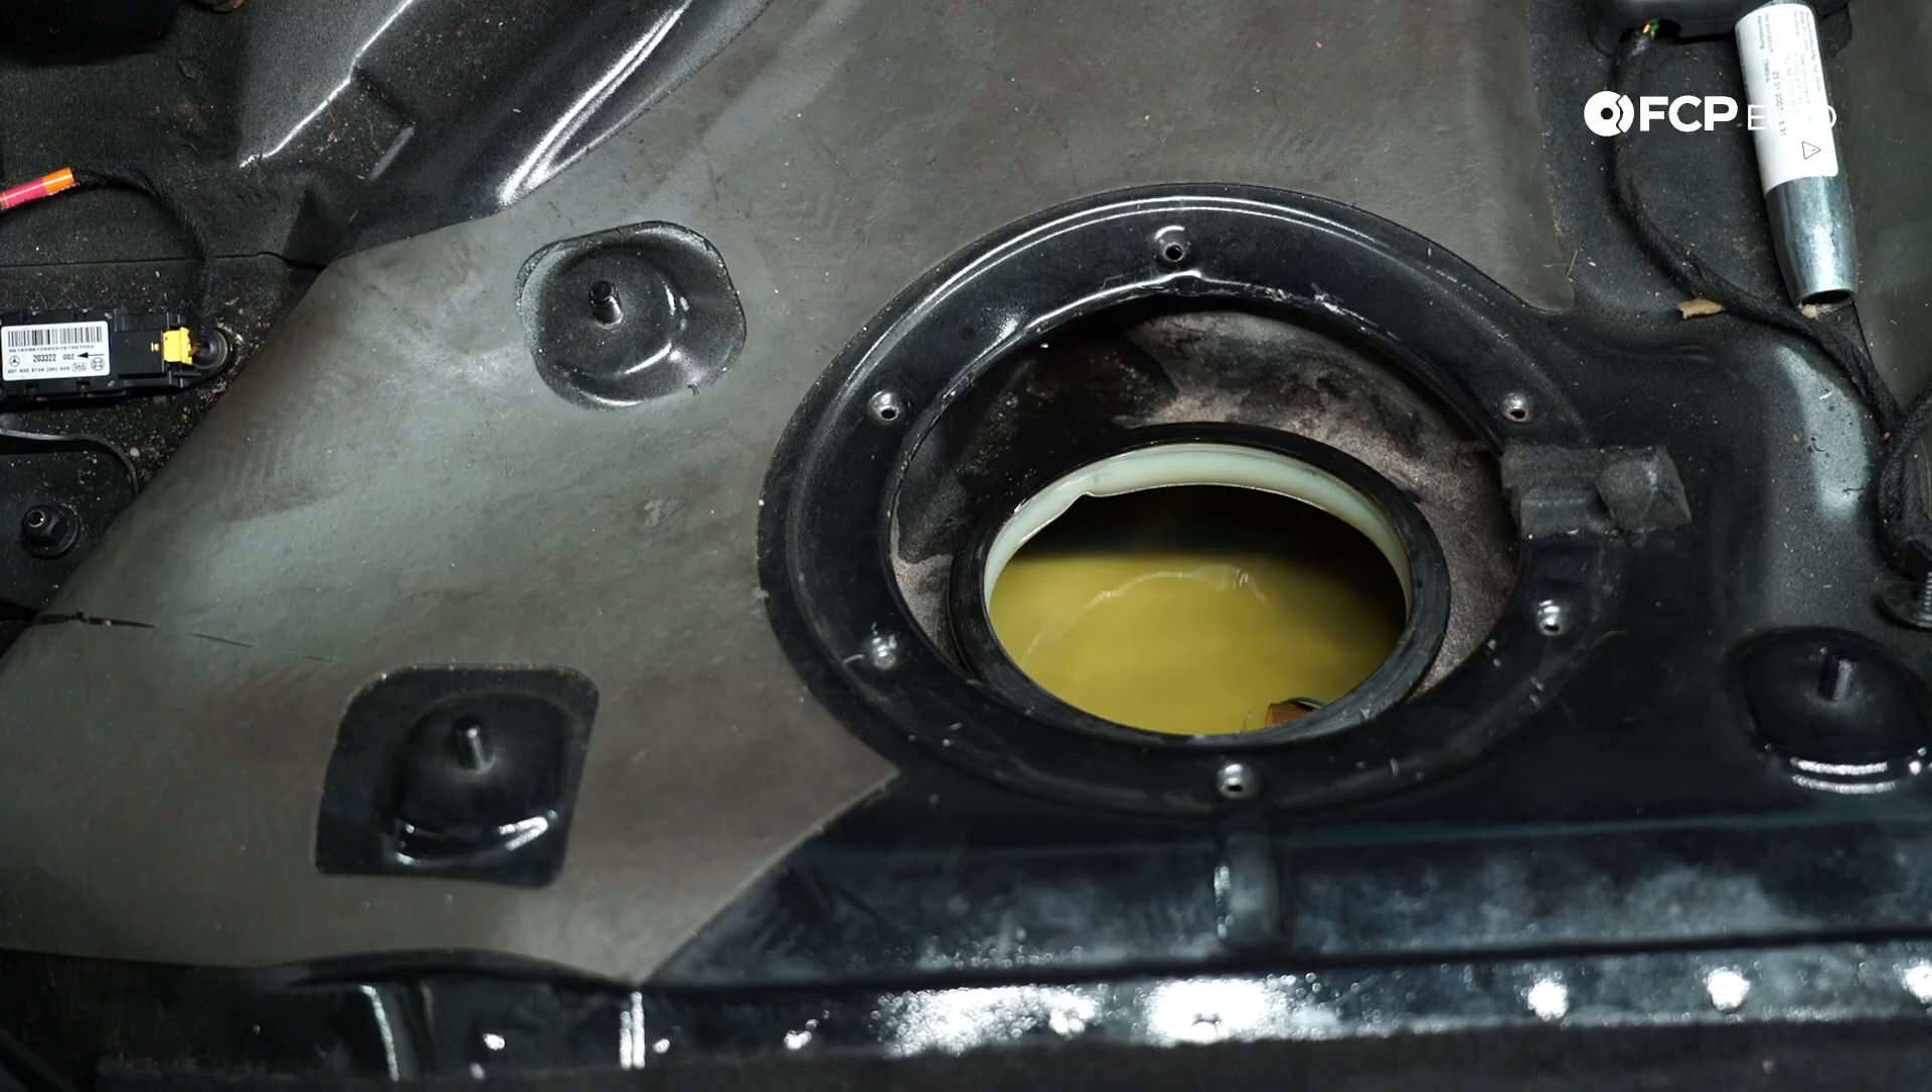So now the fuel pump assembly is out.